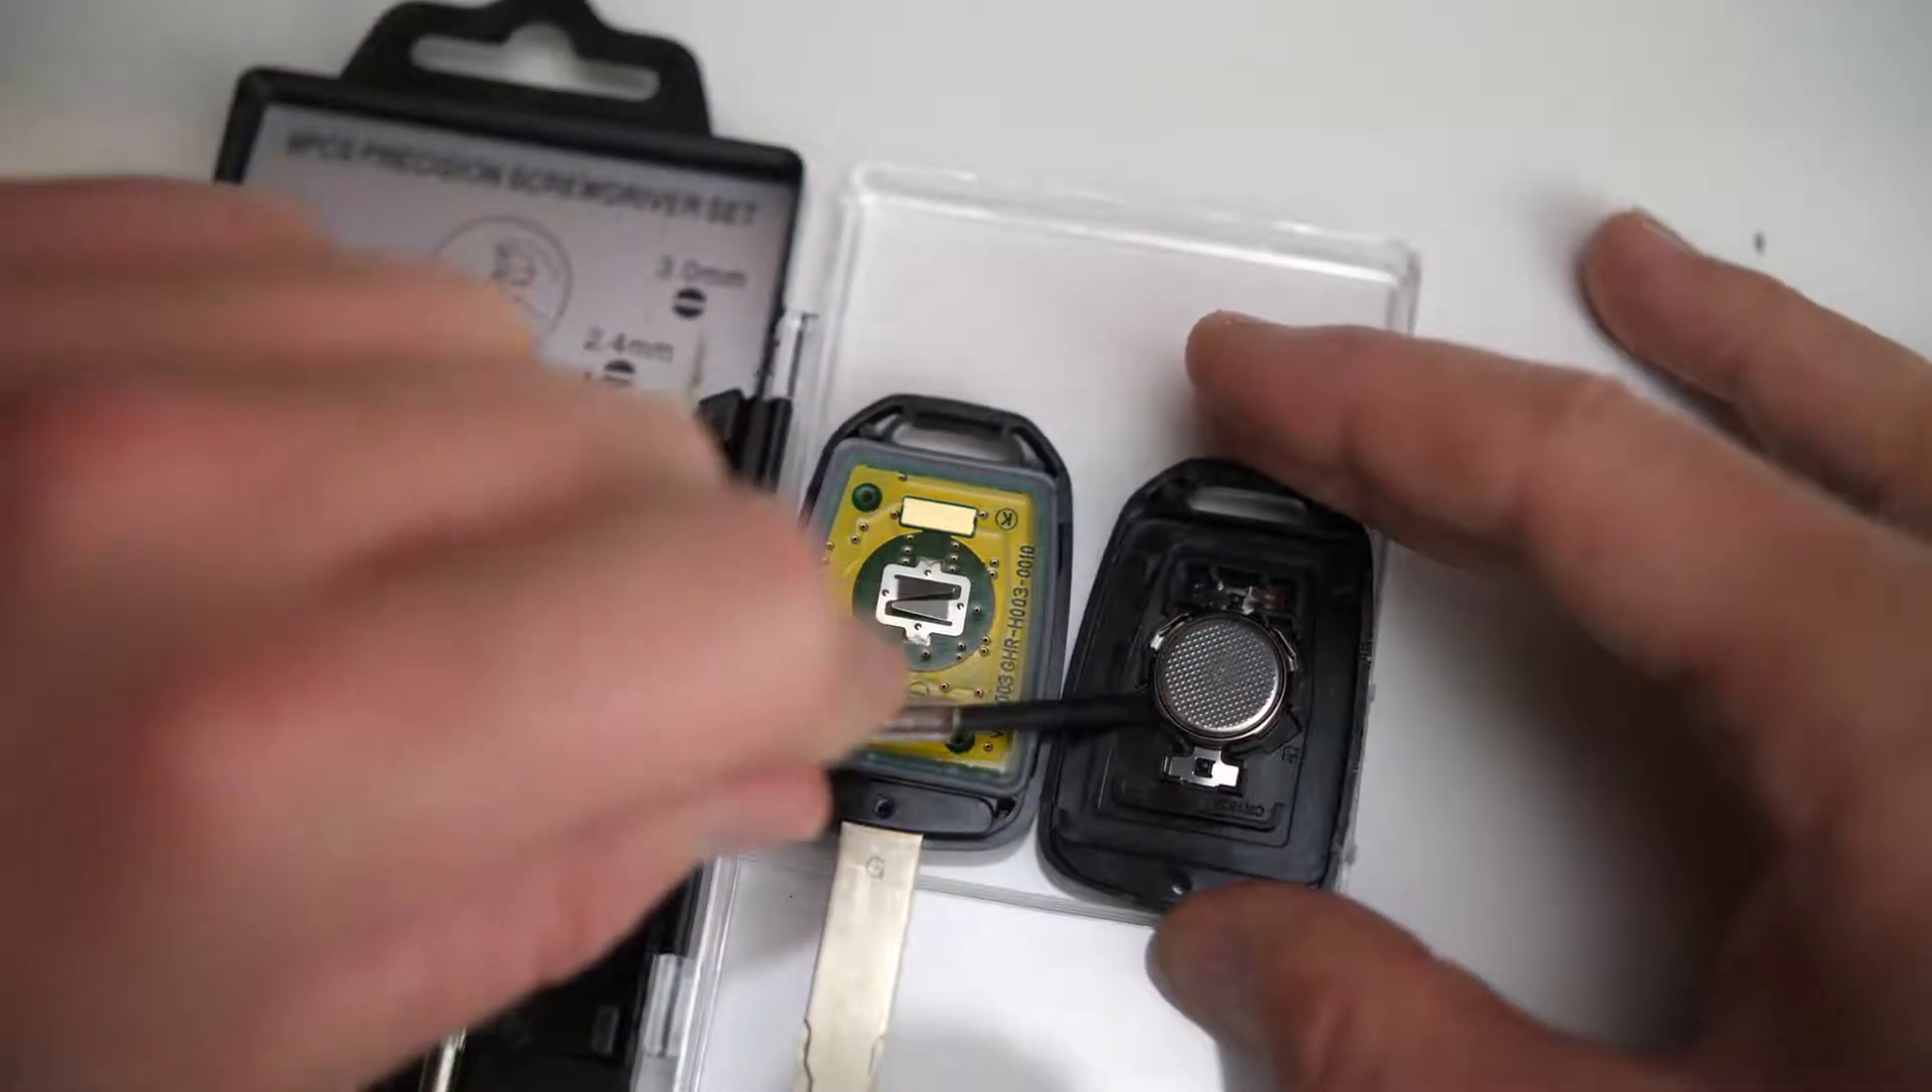Now, once we've got the backing off, you can see we have access to the internal coin battery.